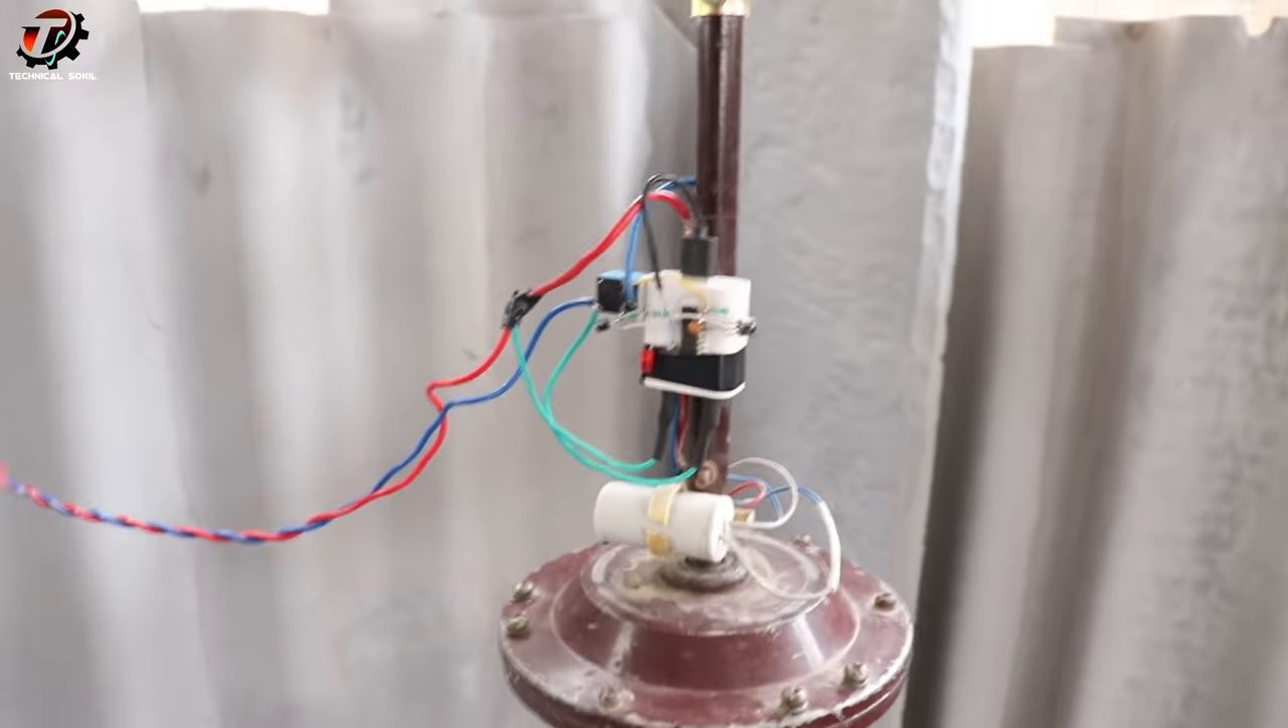यहाँ पर यह देखिए circuit लगा हुआ है।